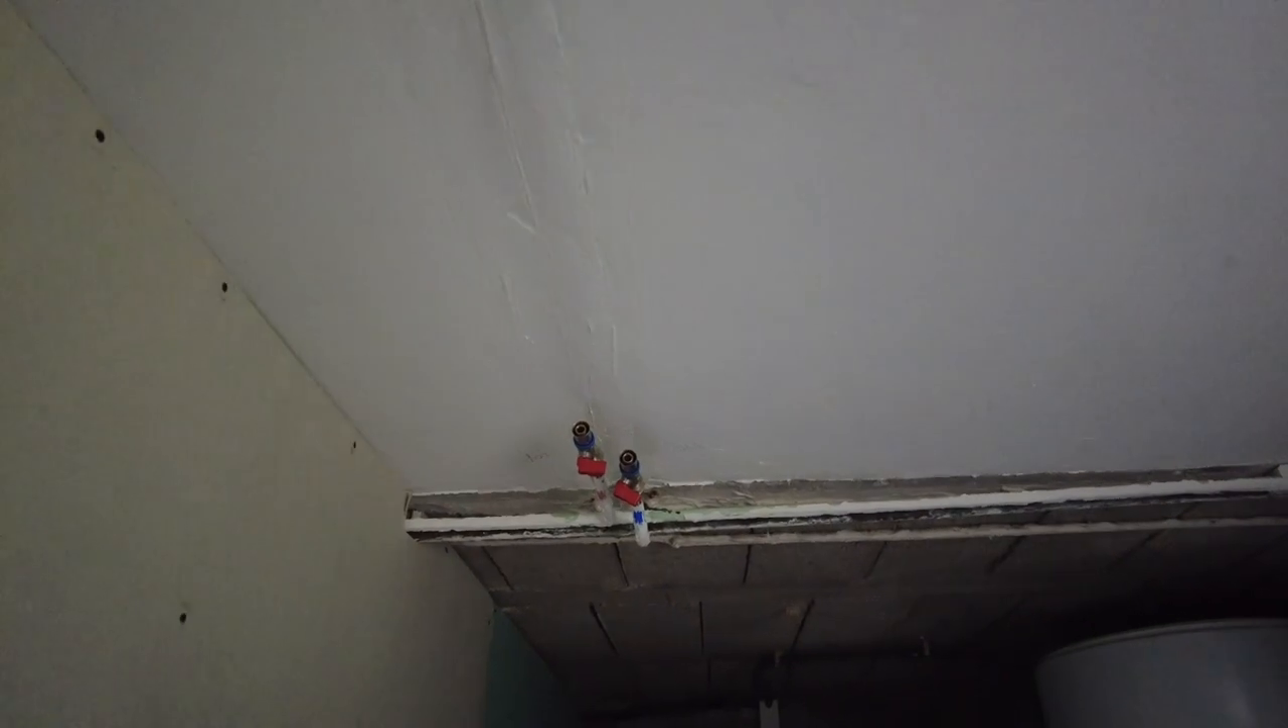As you can see plasterboard is up.